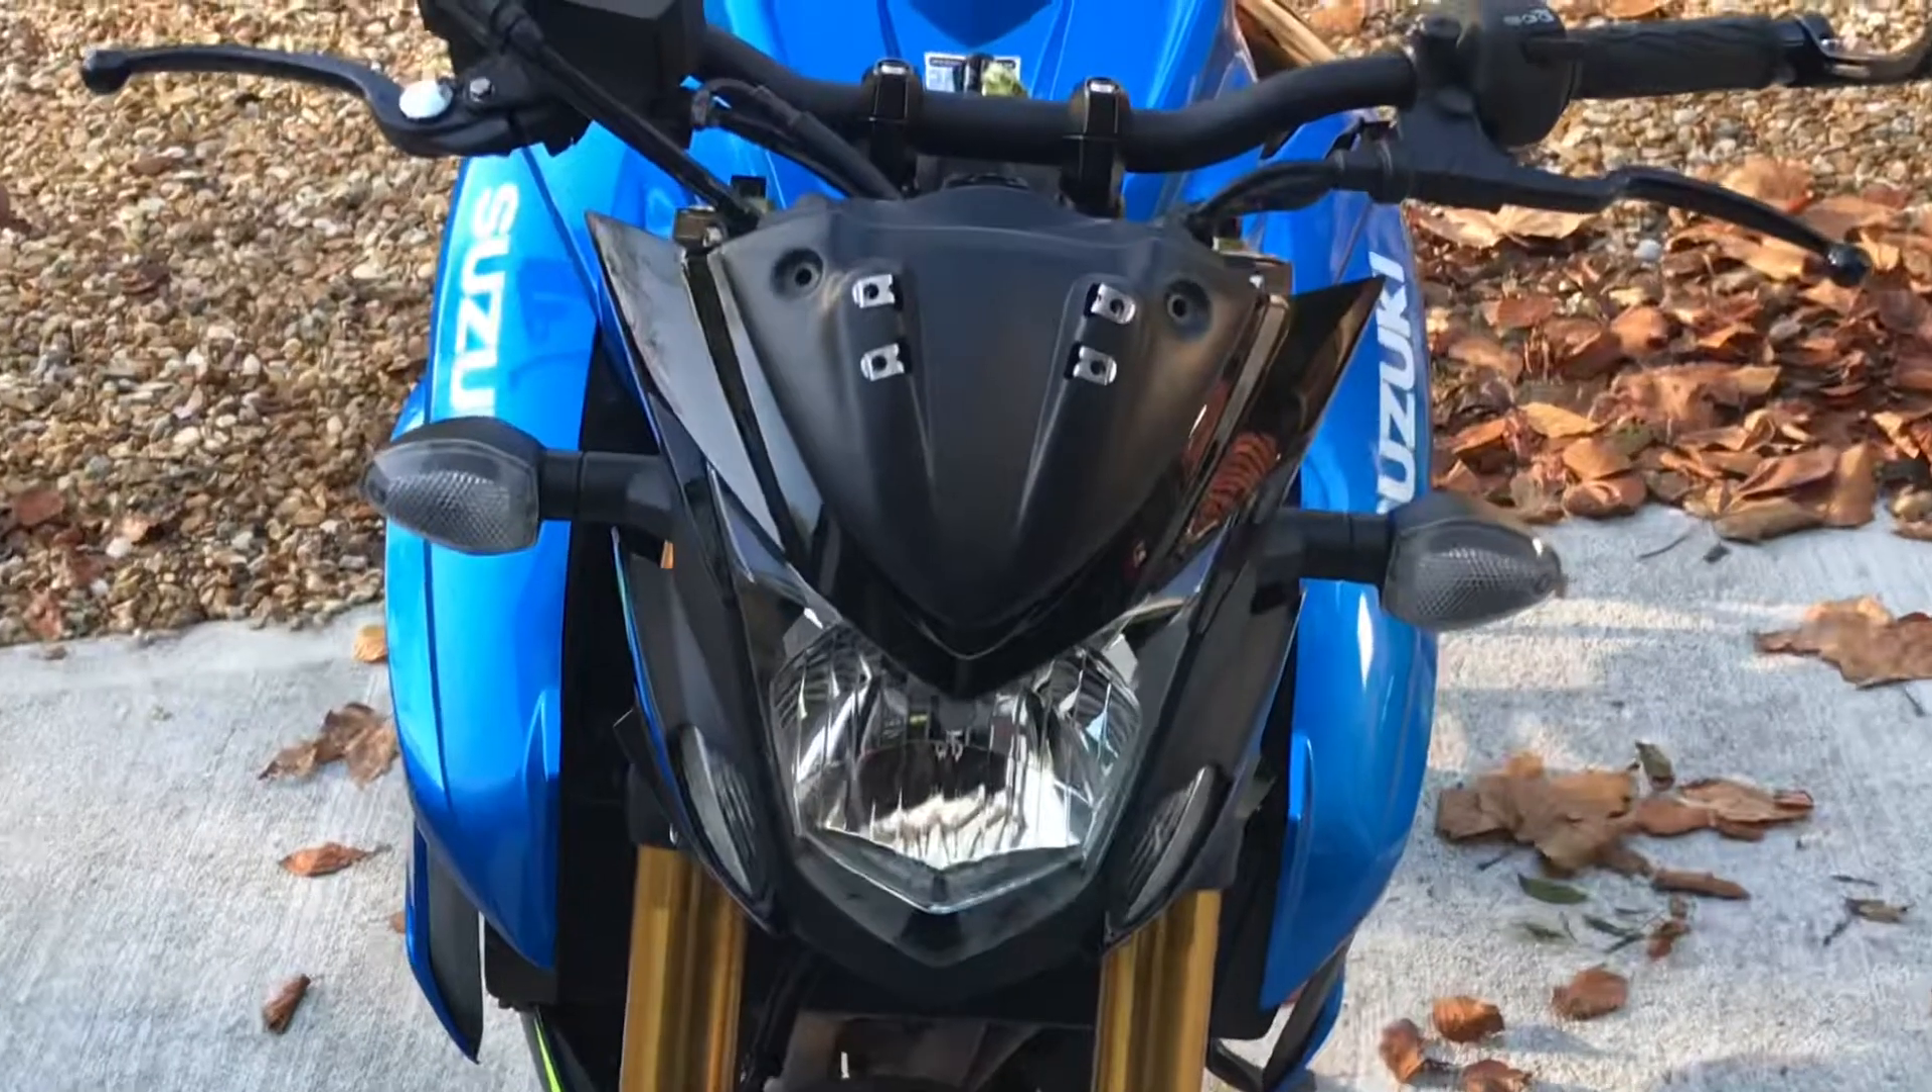I haven't really put the bolts in the top yet.